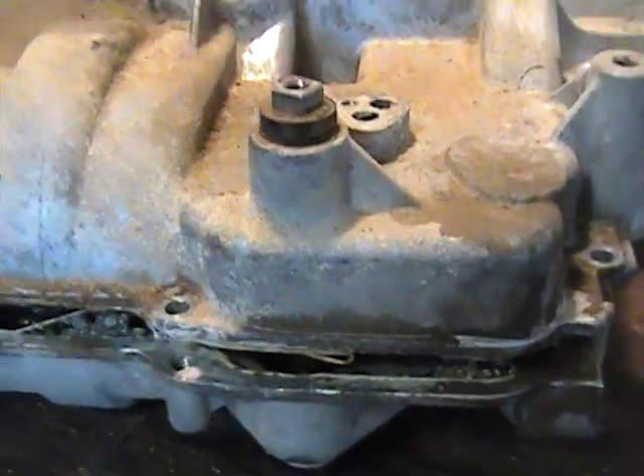I've already got the cases semi-split.